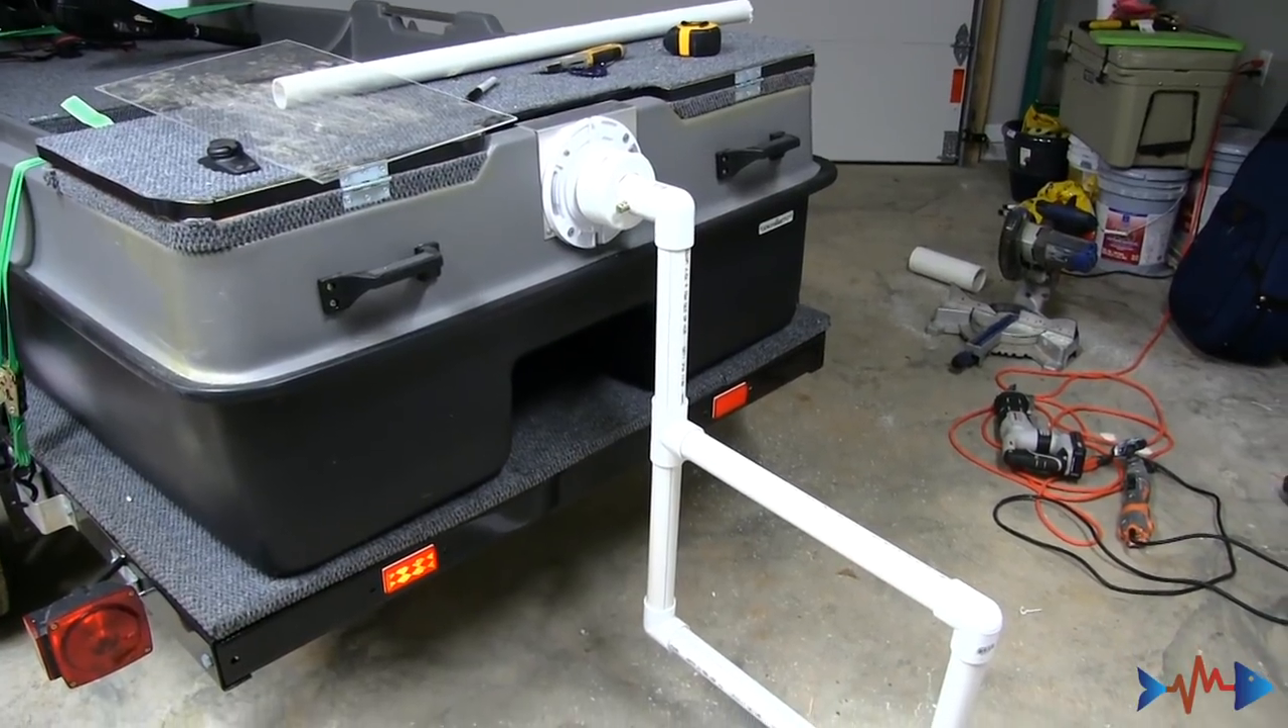So, there's the final rough assembly.